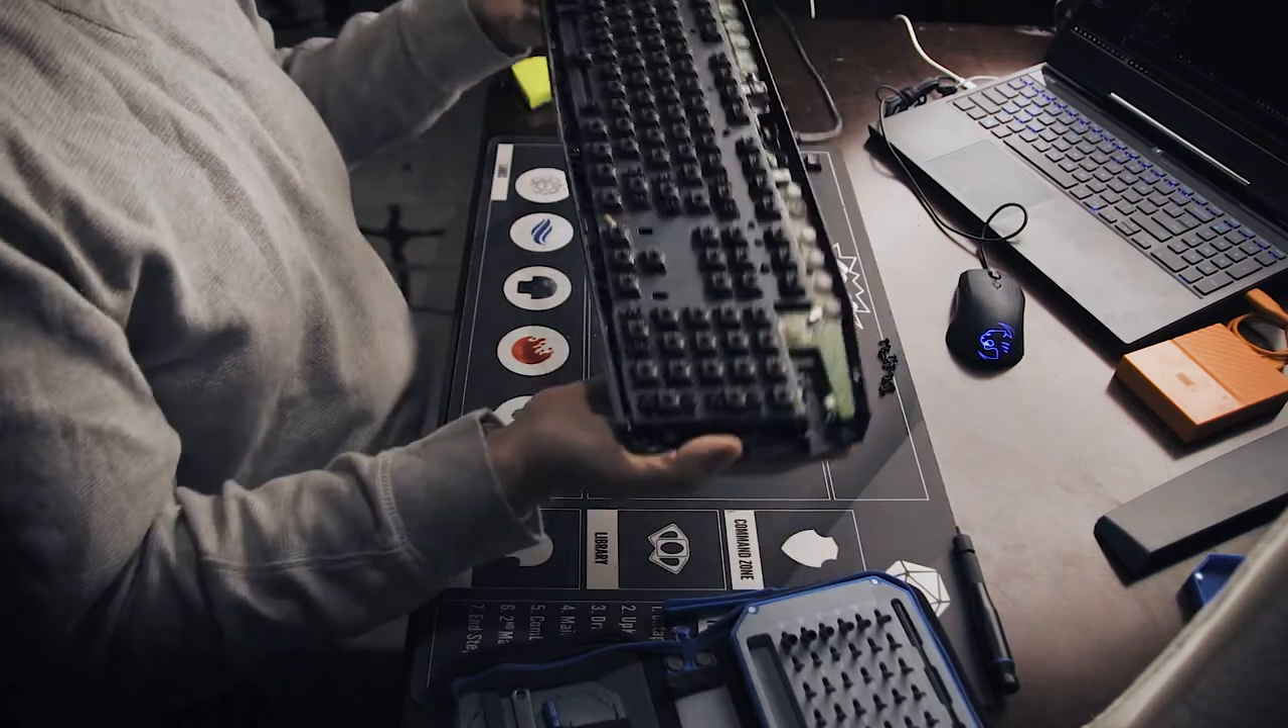Okay, so that is all of the keys off there, or the keycaps I should say.